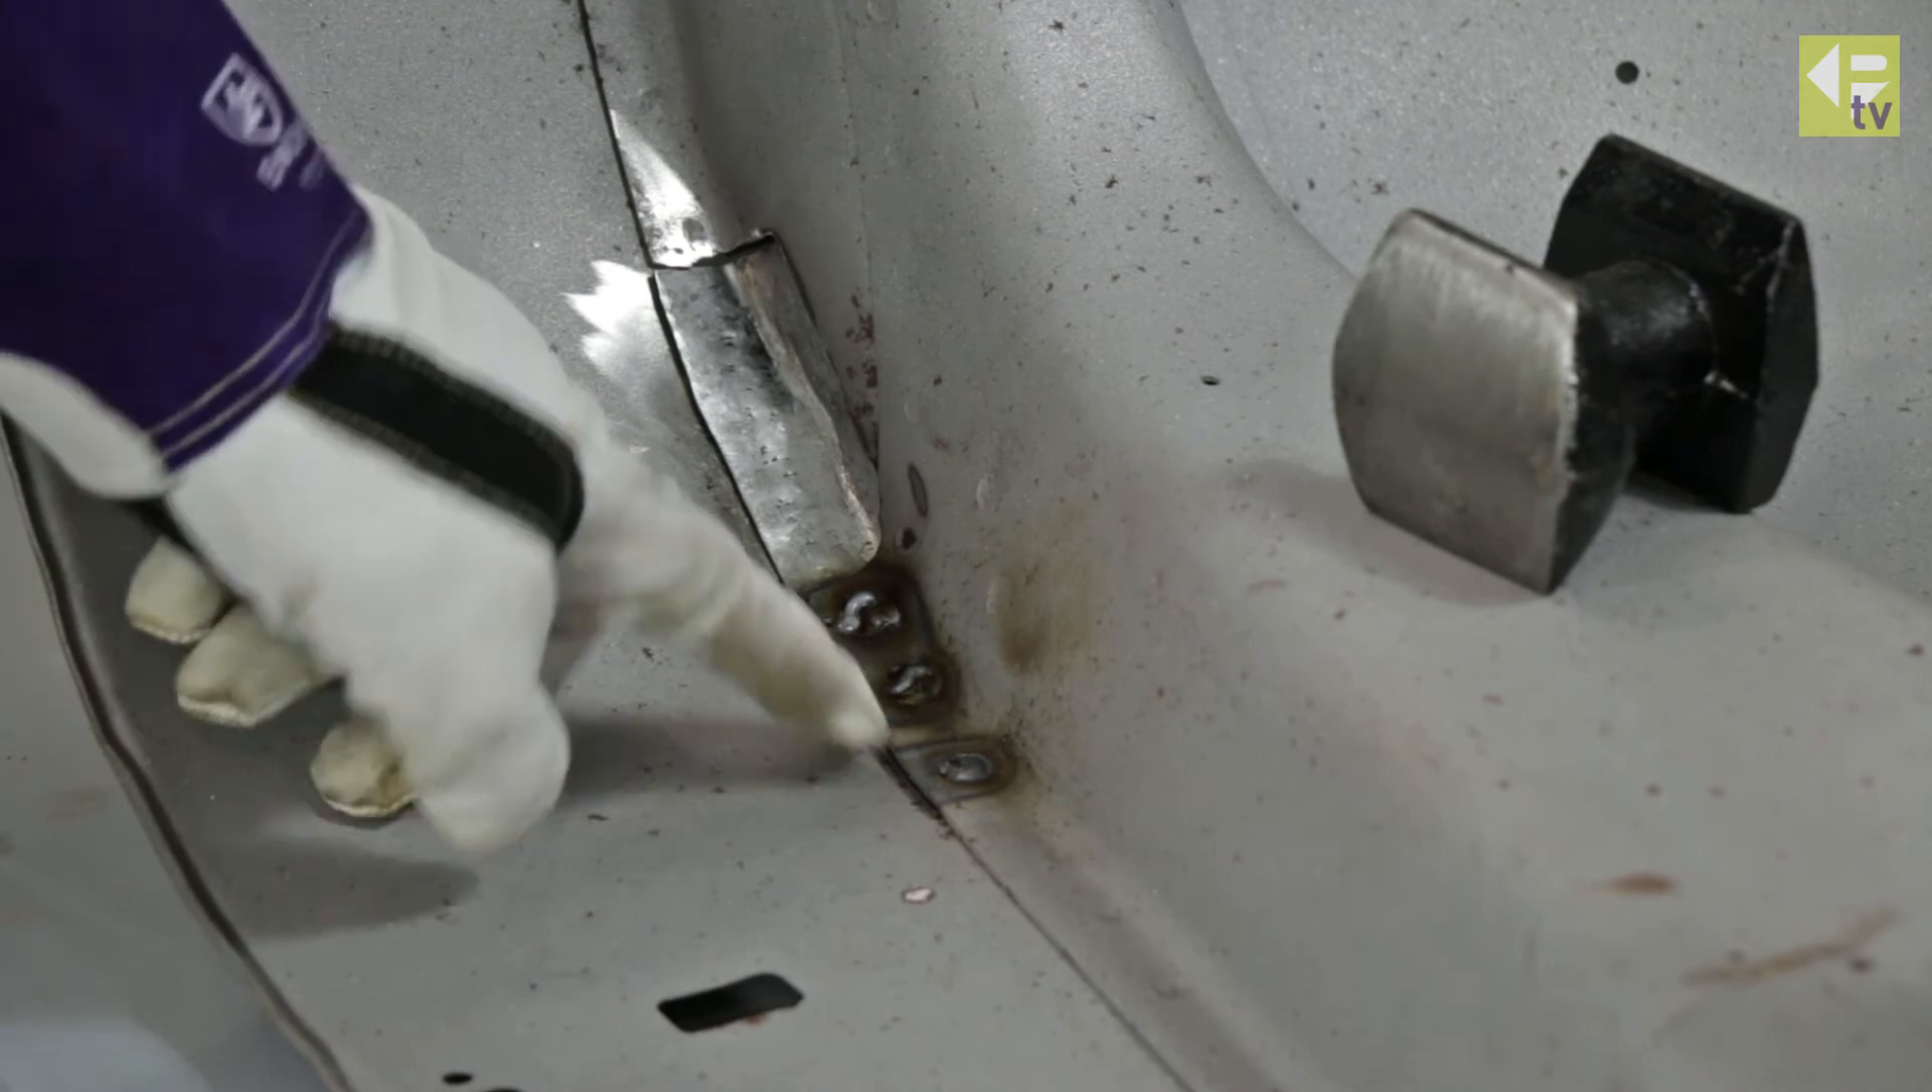We've completed the three spot welds there.